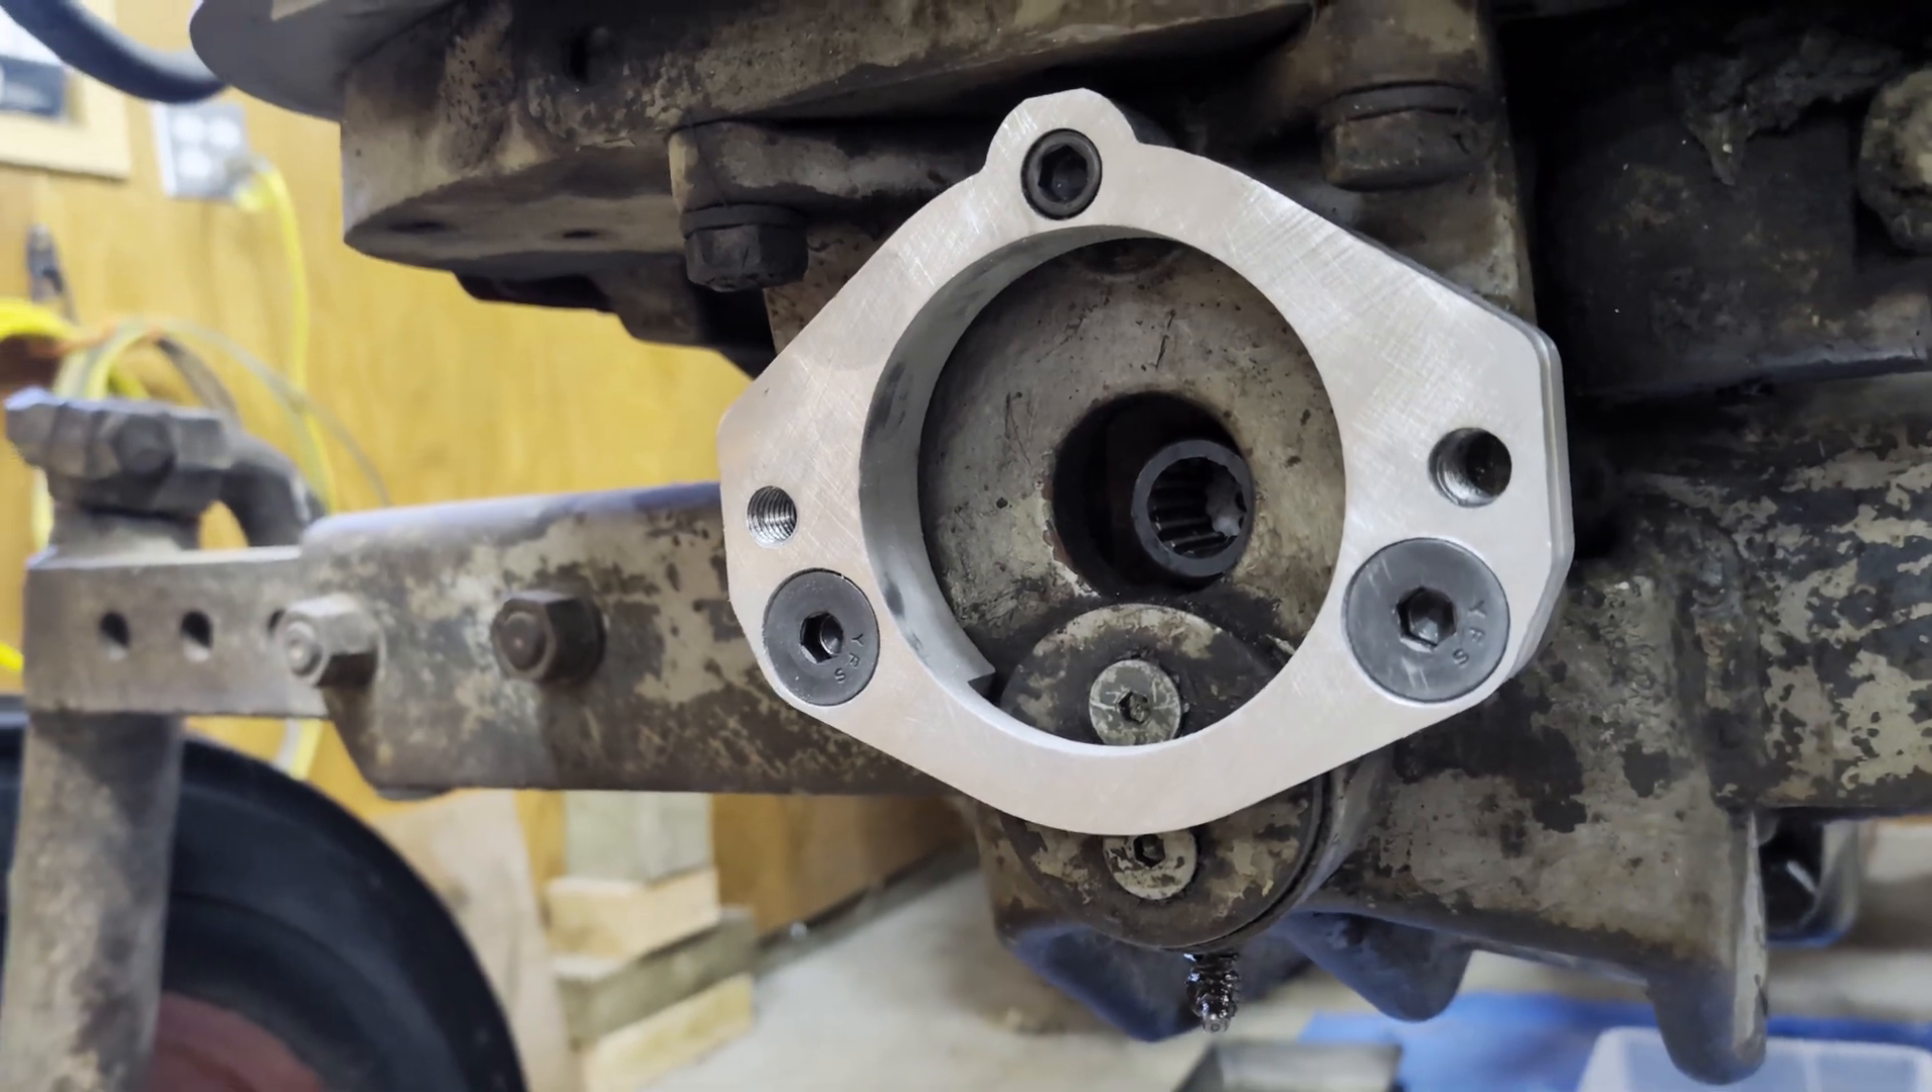So, there's the adapter mounted onto the tractor.